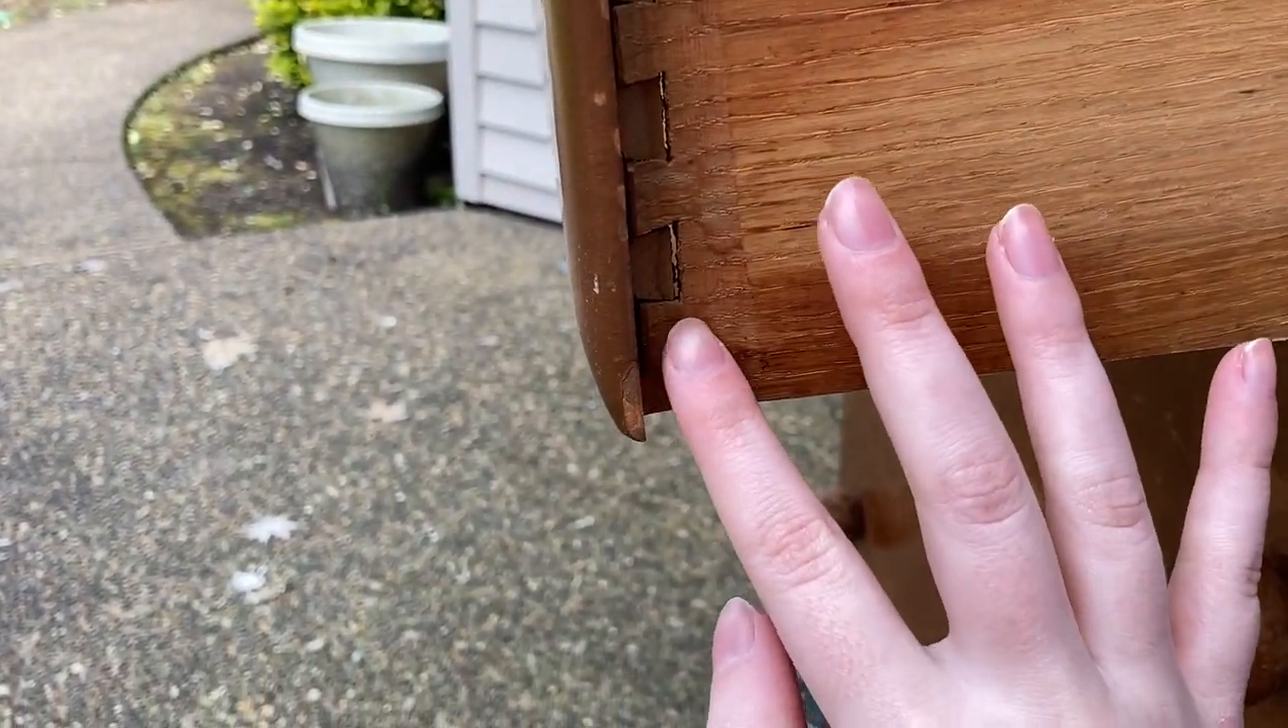And, the dovetails are starting to come apart. You can see we have gapping here.